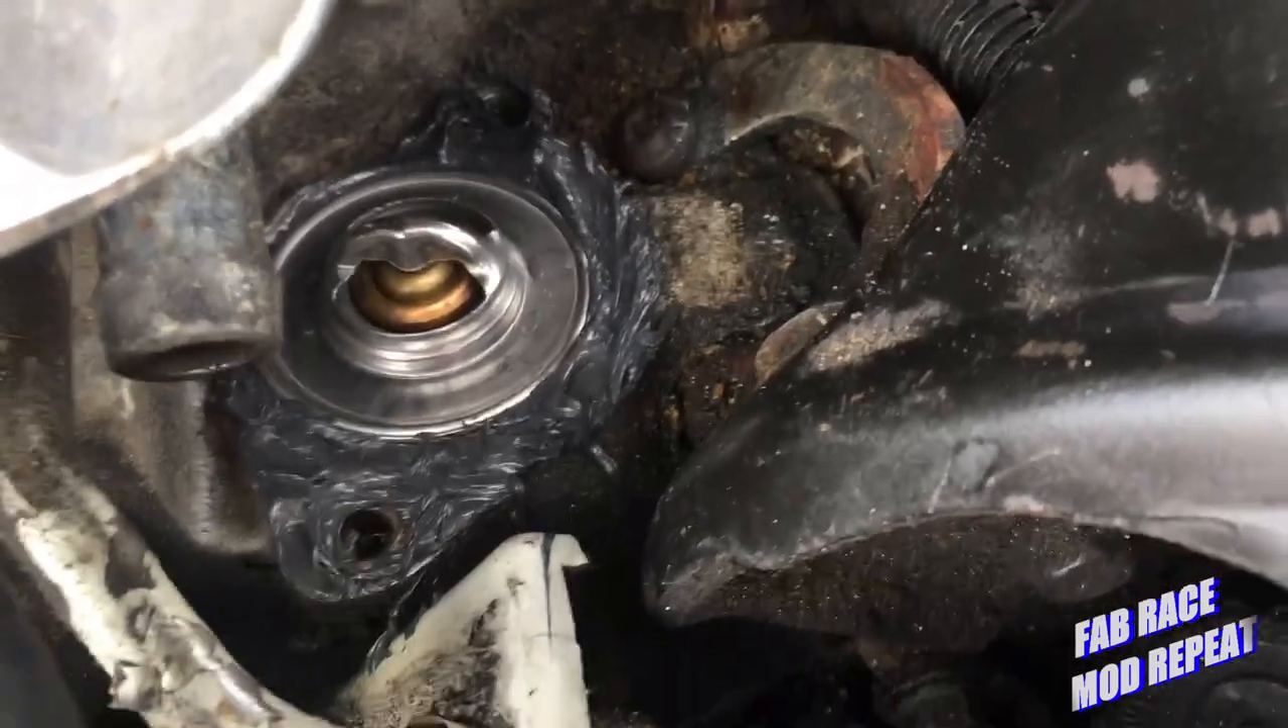There's the thermostat in place.